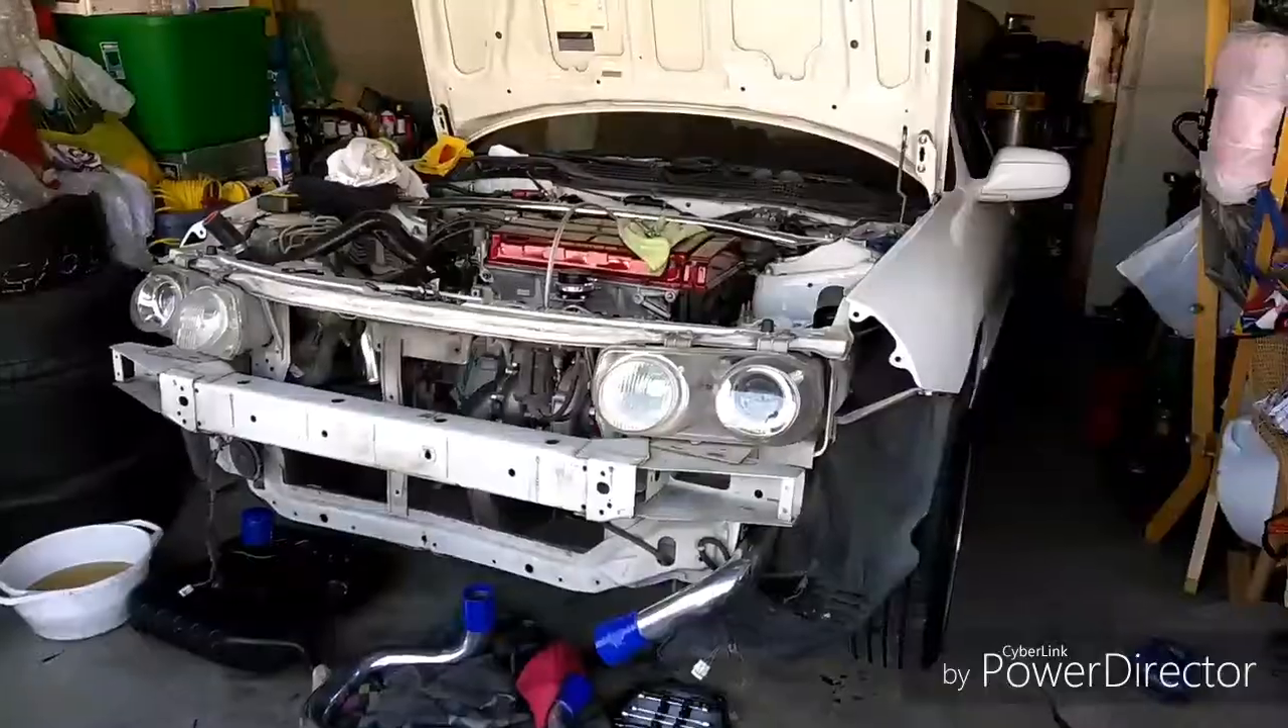Now you see the front bumper is off.